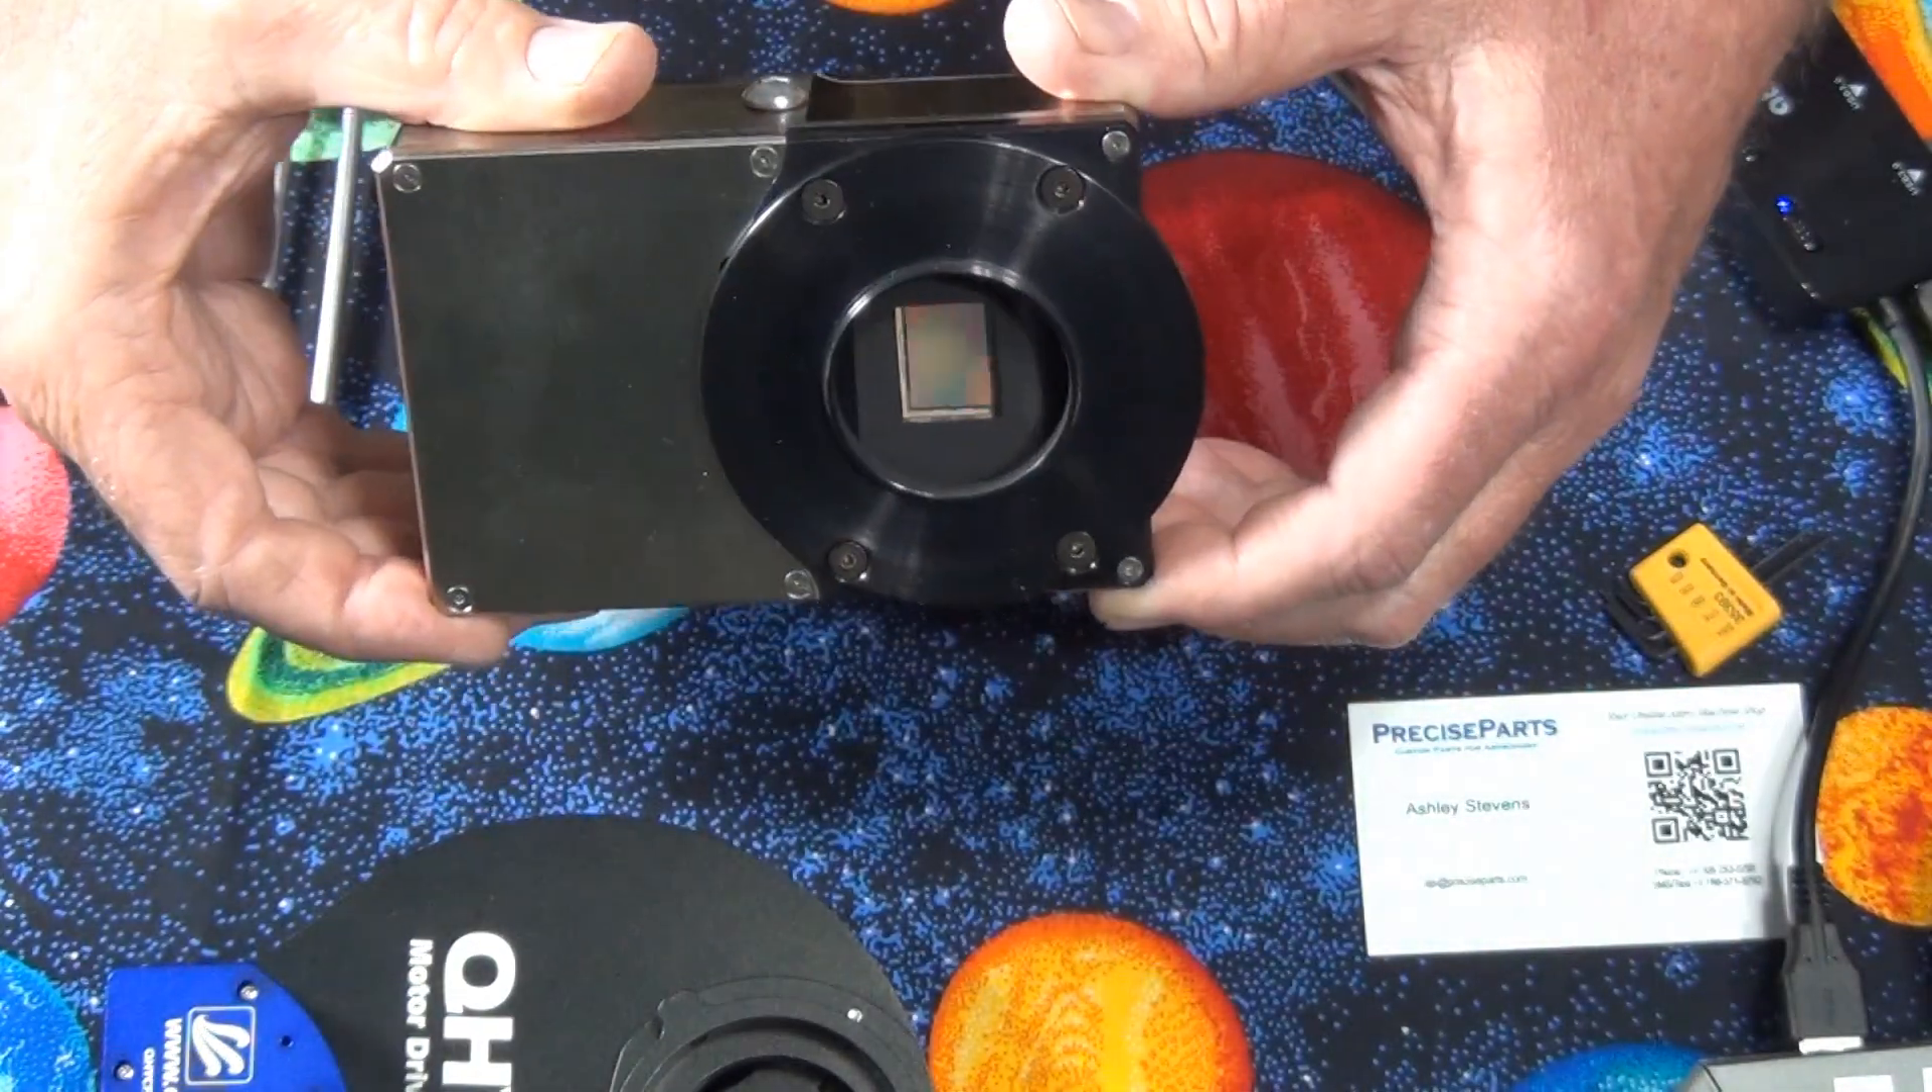Fitting the adapter onto the camera has fit, as promised.